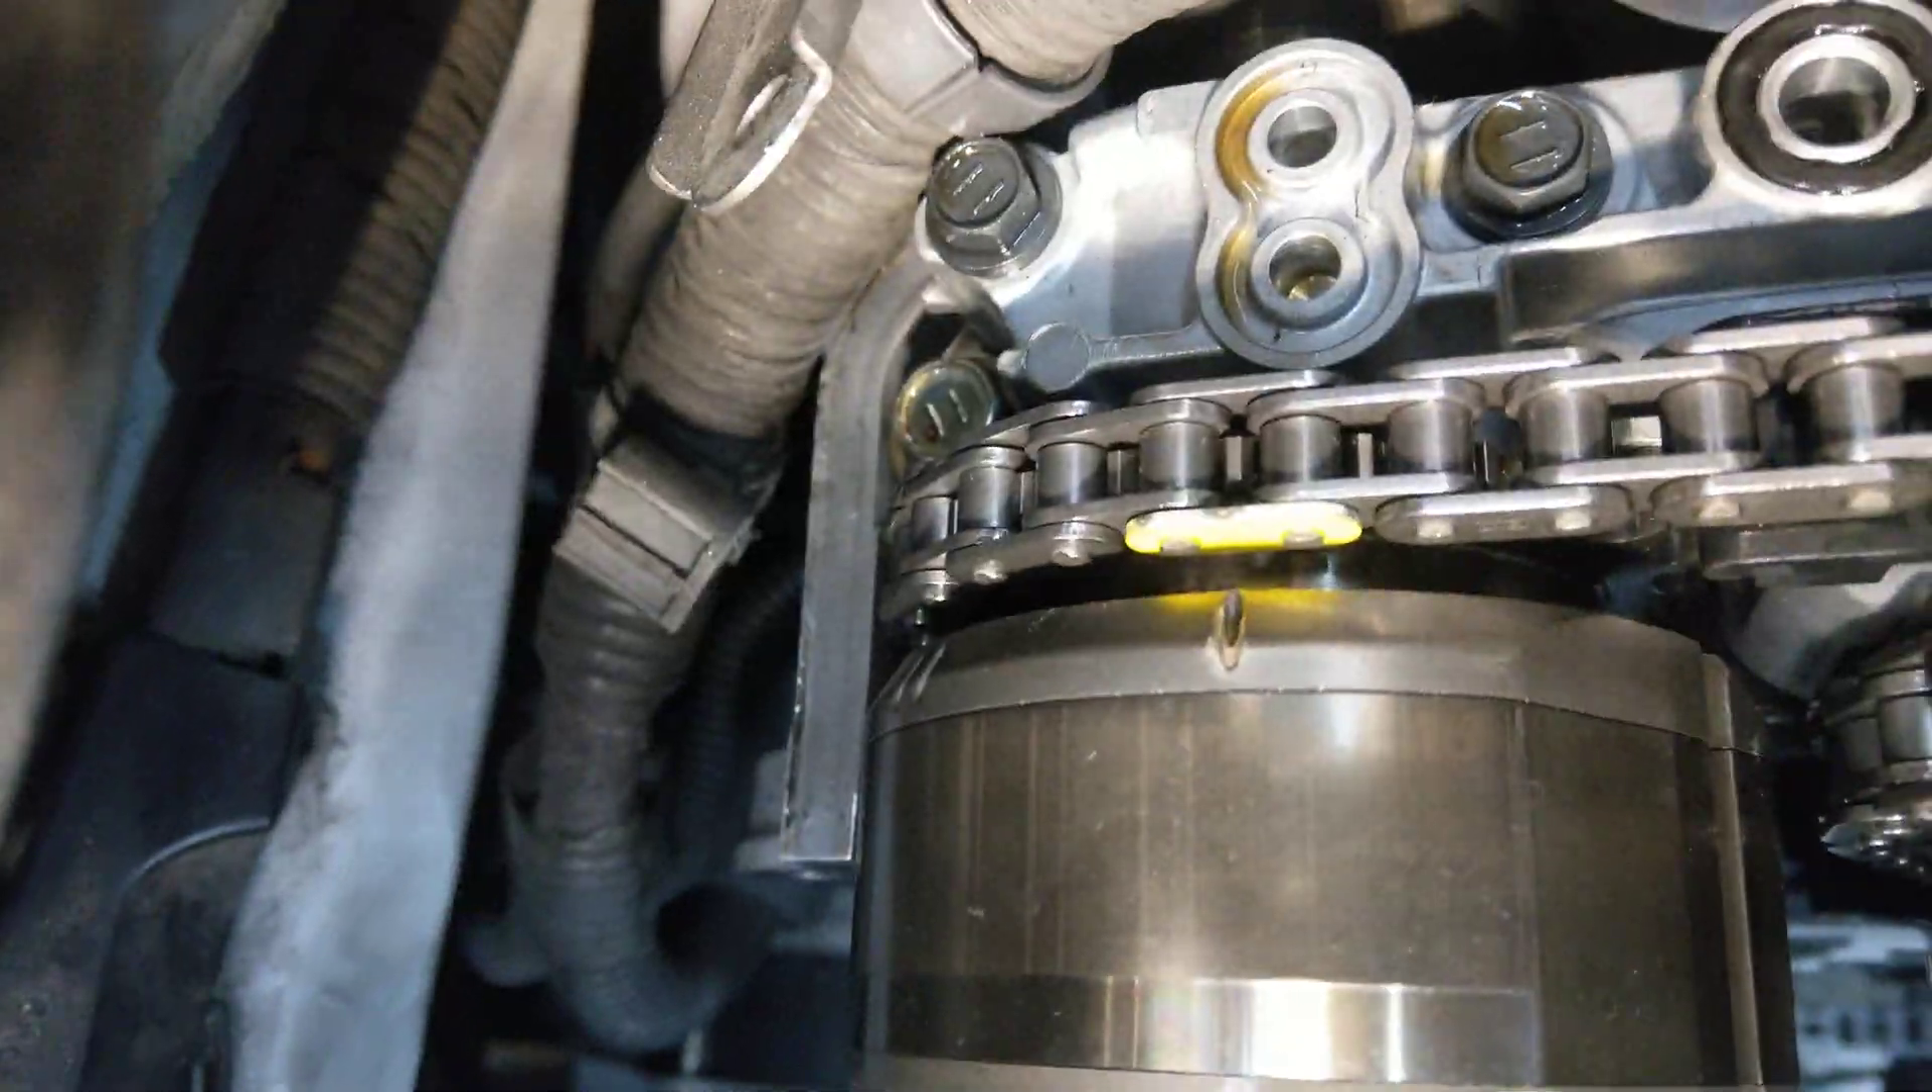So yellow mark on the back chain. Yellow mark on the back chain to the mark. Right there, very clear.